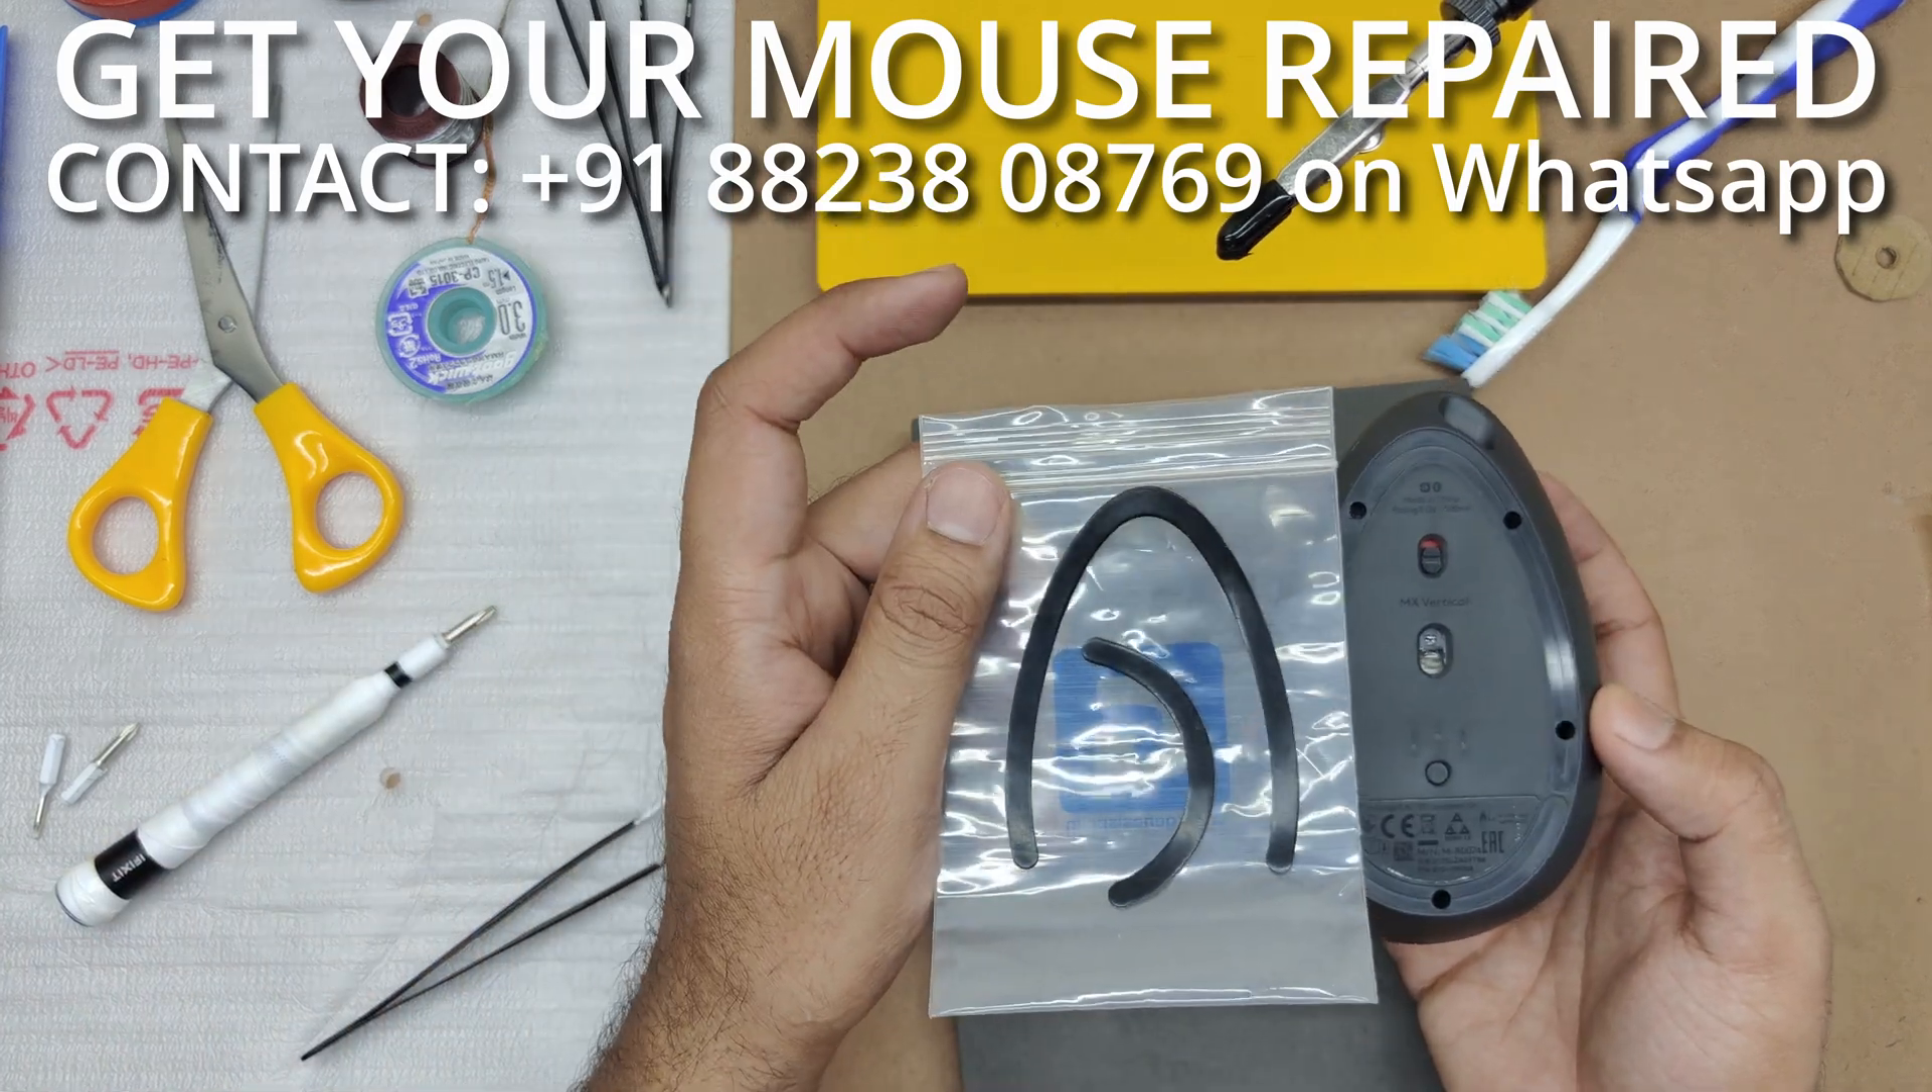First up you will need to remove the mouse feet which I have already done and I have kept the mouse feet nice and safely.